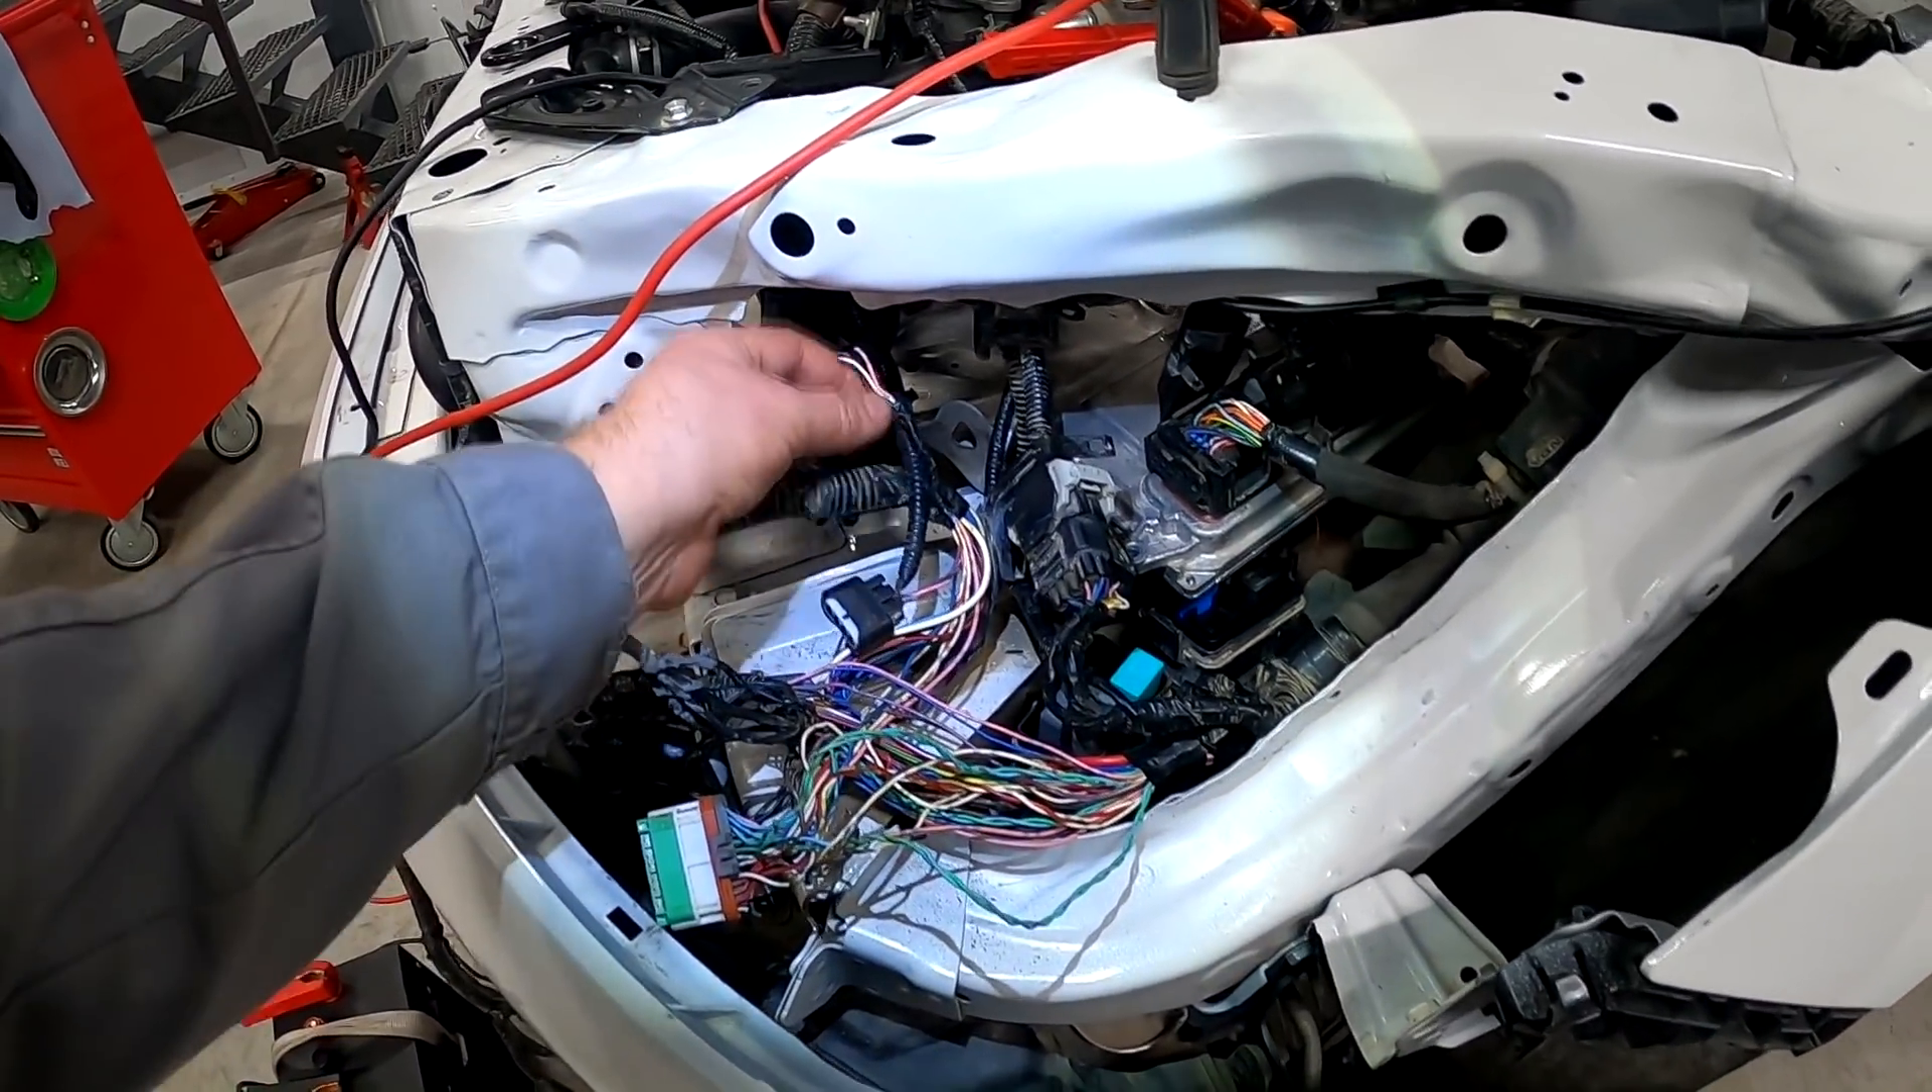Вот эти провода пока висят в воздухе.